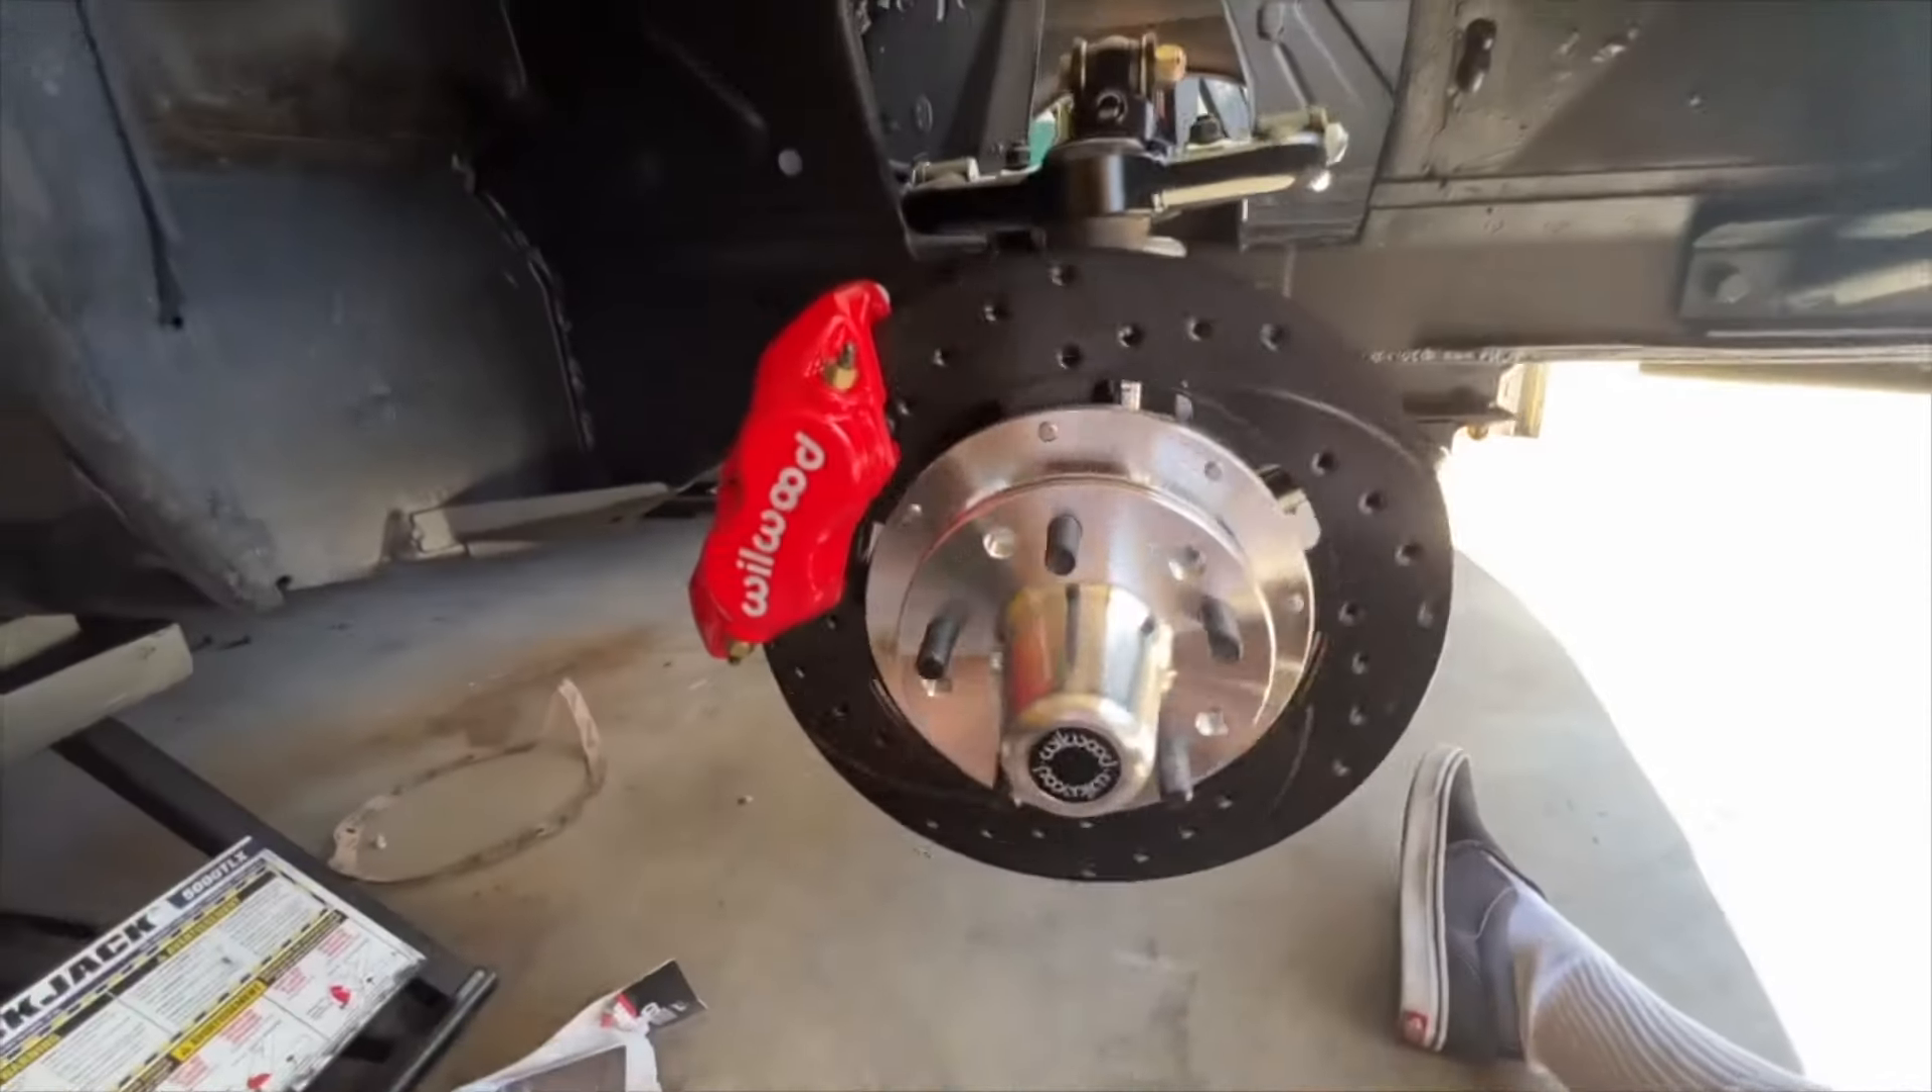And this is the end result. We got the full assembly finally together. It spins freely.